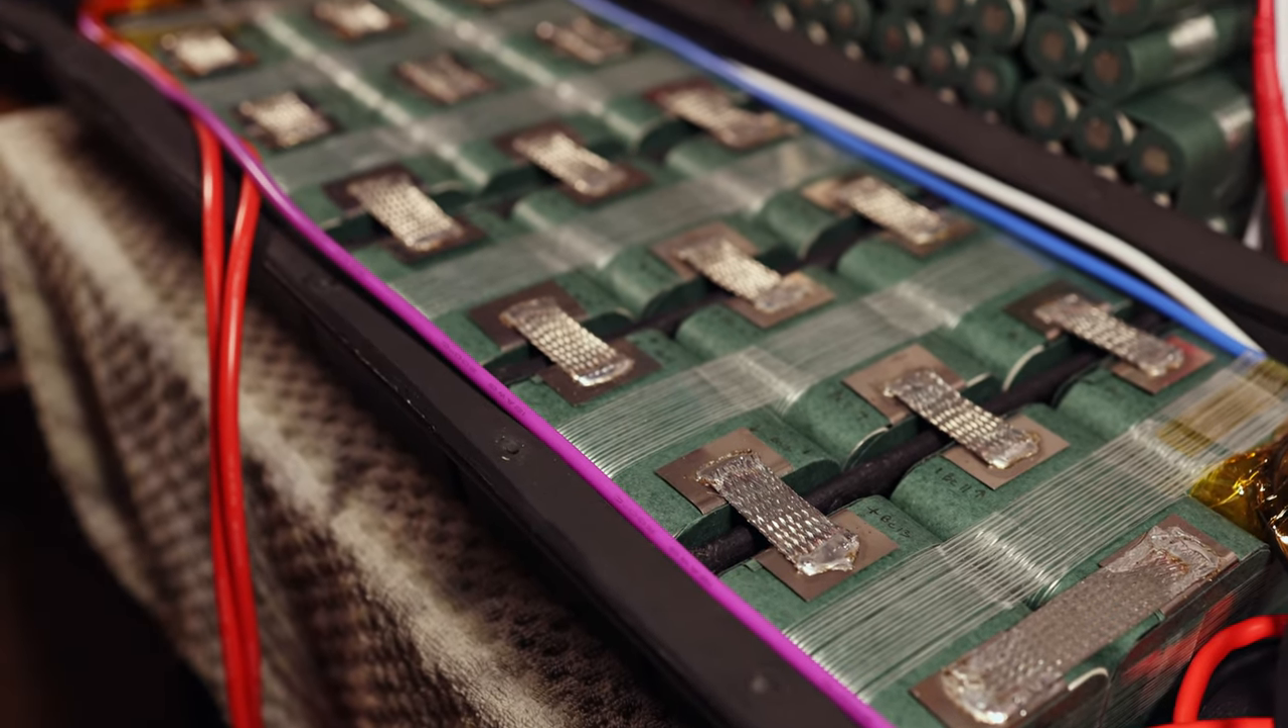Alright, I have finished off the soldering of all the series connections on the pack.